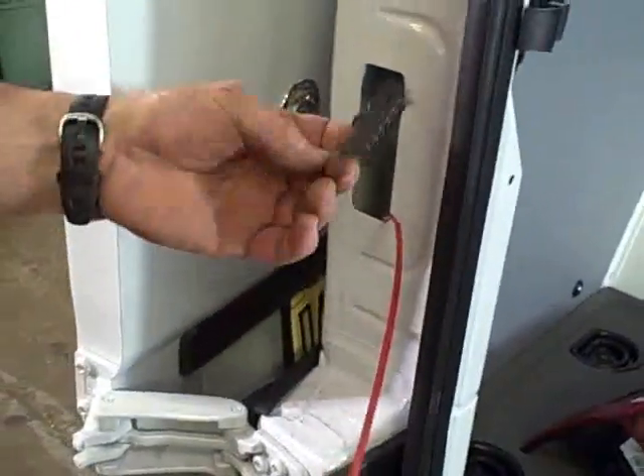We ran the snake from the bottom up and you can see it coming out of the tail light cavity.